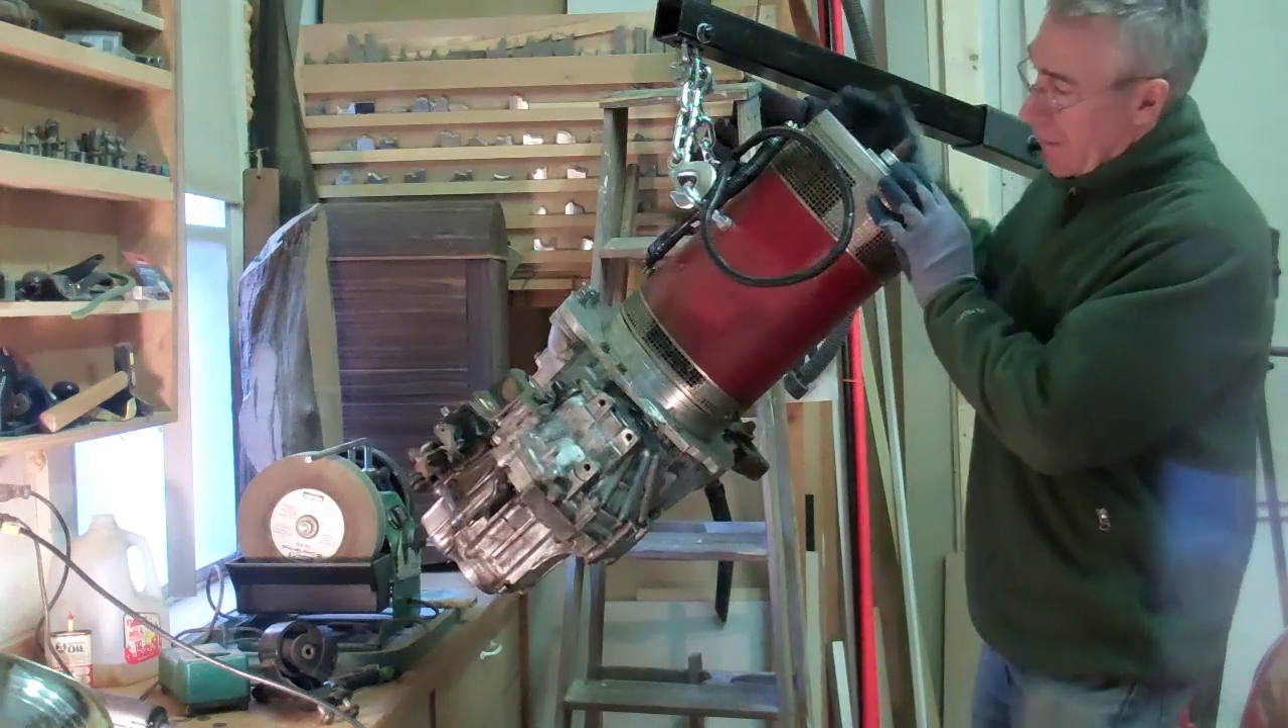So, I have the motor and transmission out.